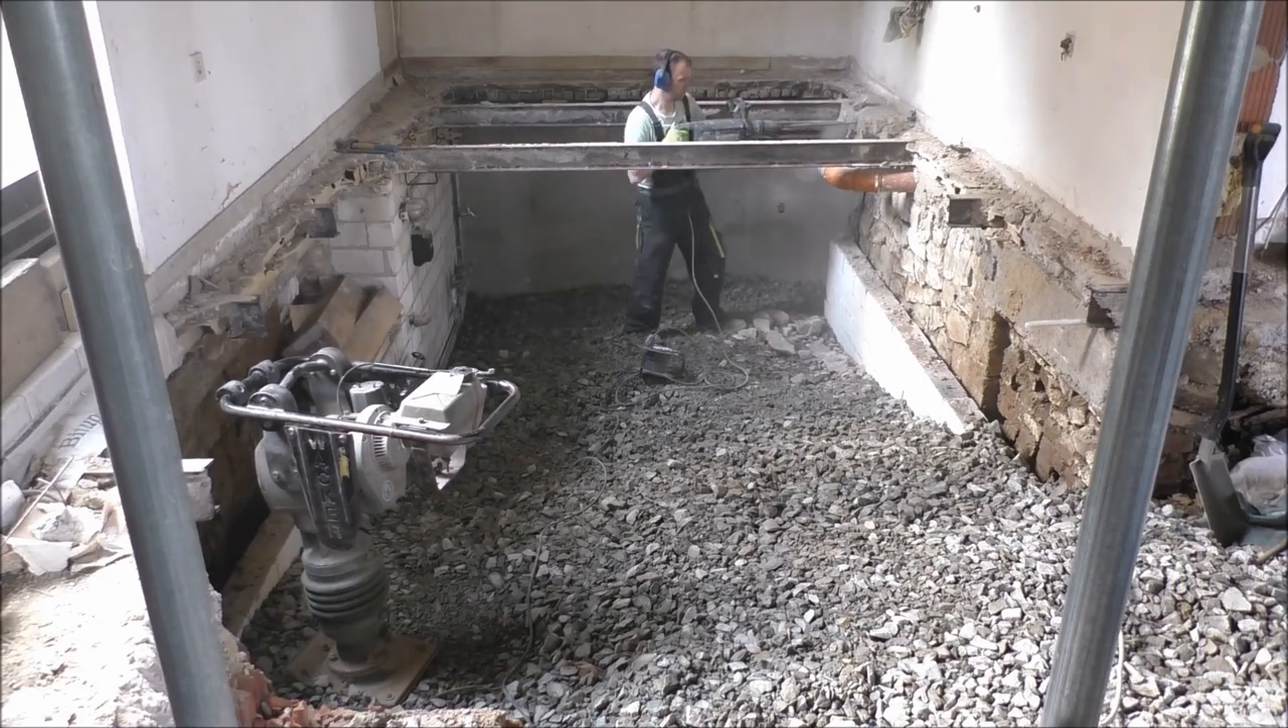You see there is still some steel beams left which needs to be removed.